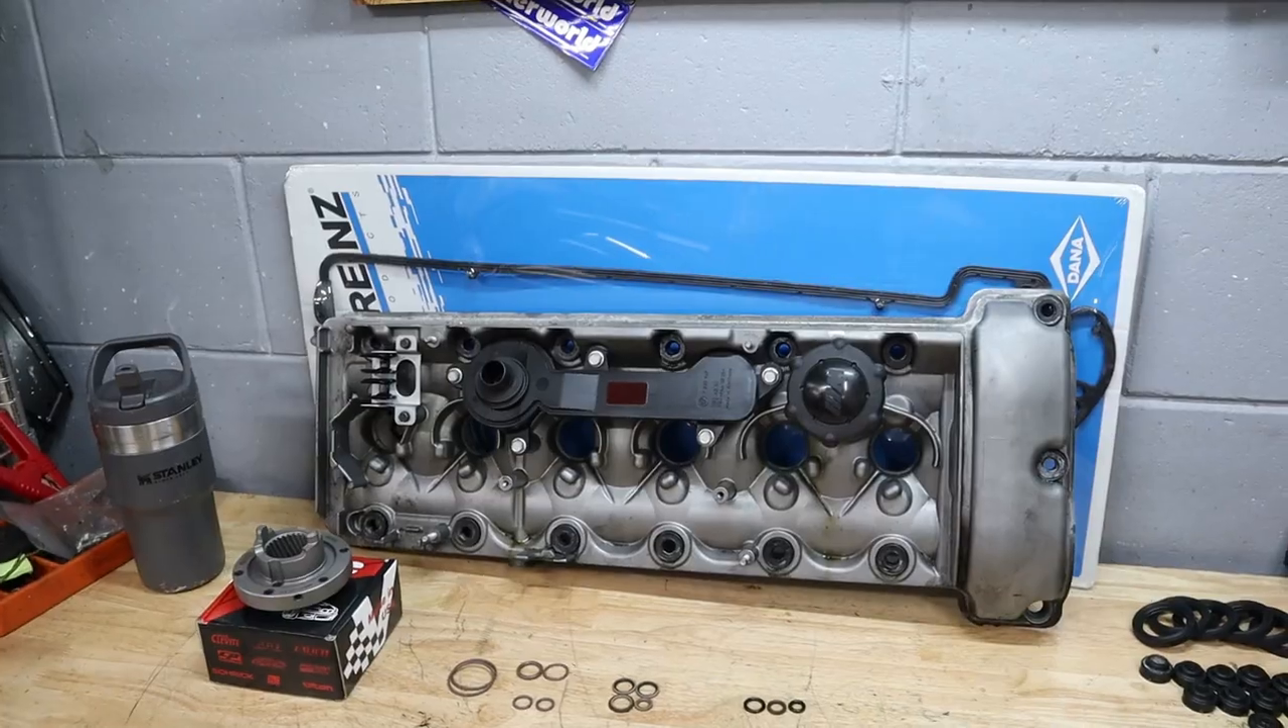You can see I already have the valve cover removed here.